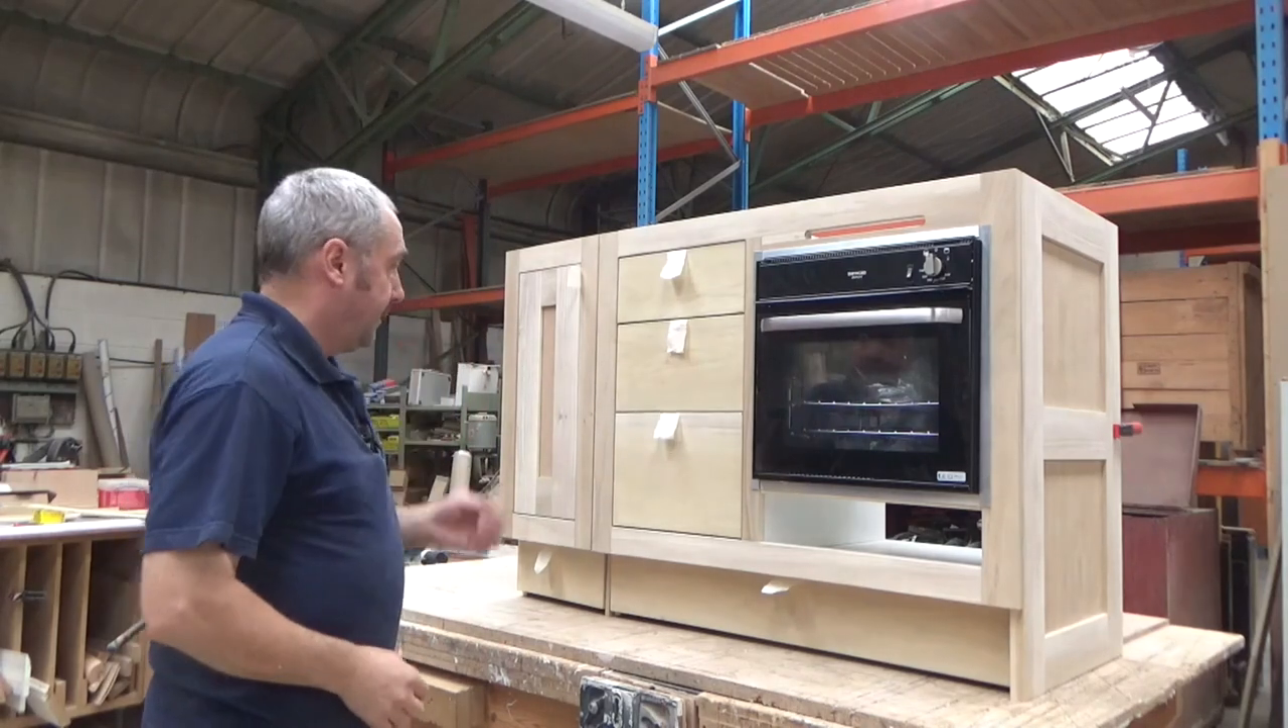Obviously all the handles have got to go on.